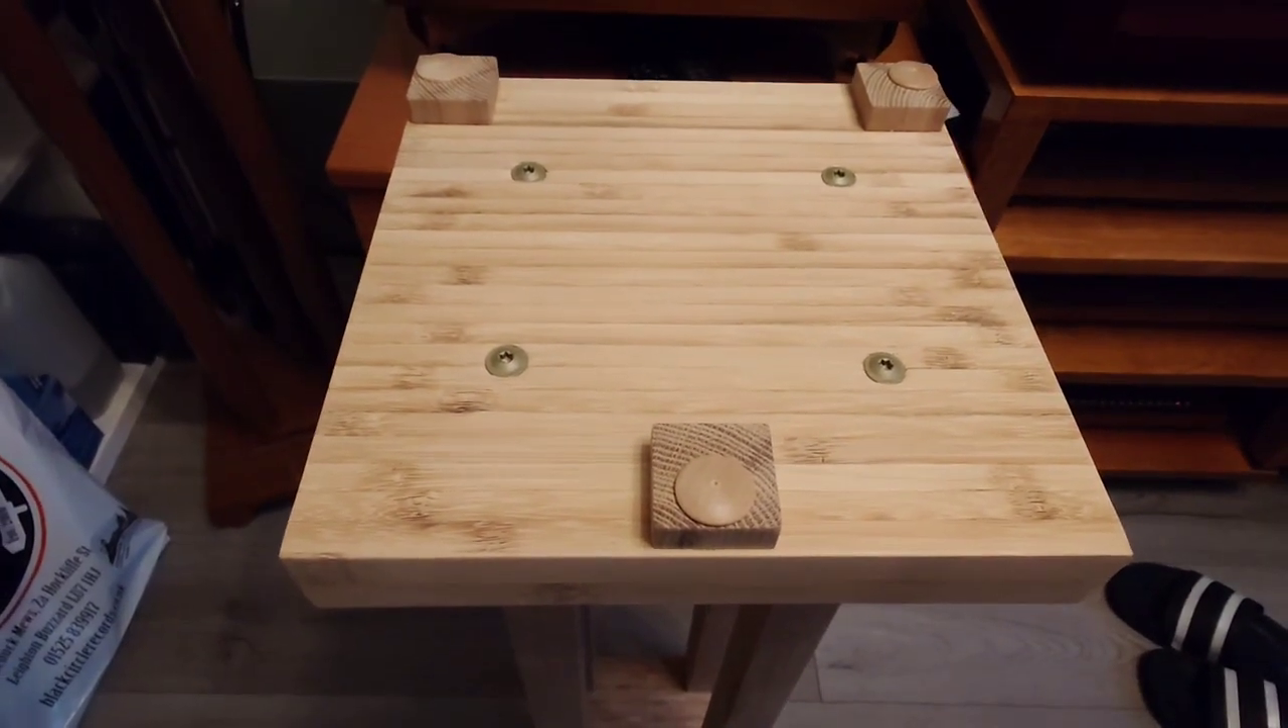The top plate's using some 75 mil screws straight into the columns as well.